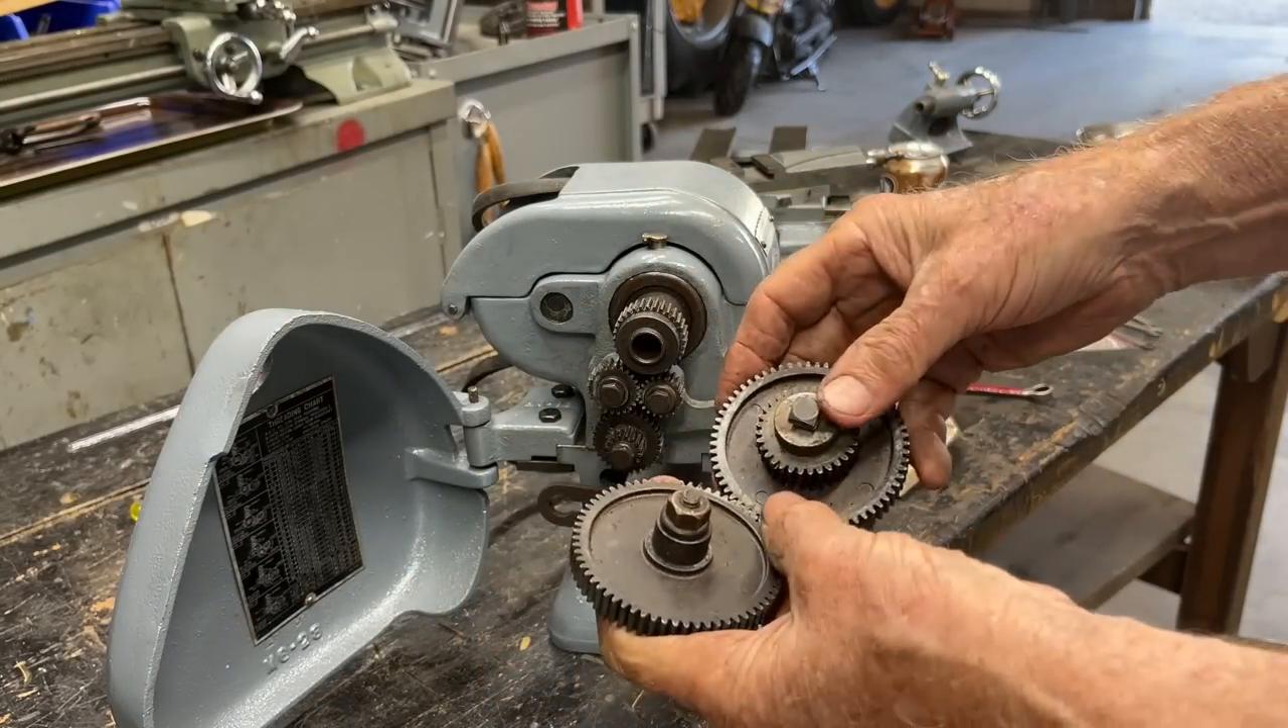All right, let's put the cover on. Now, I have not put these other gears on, nor do I intend to right now.